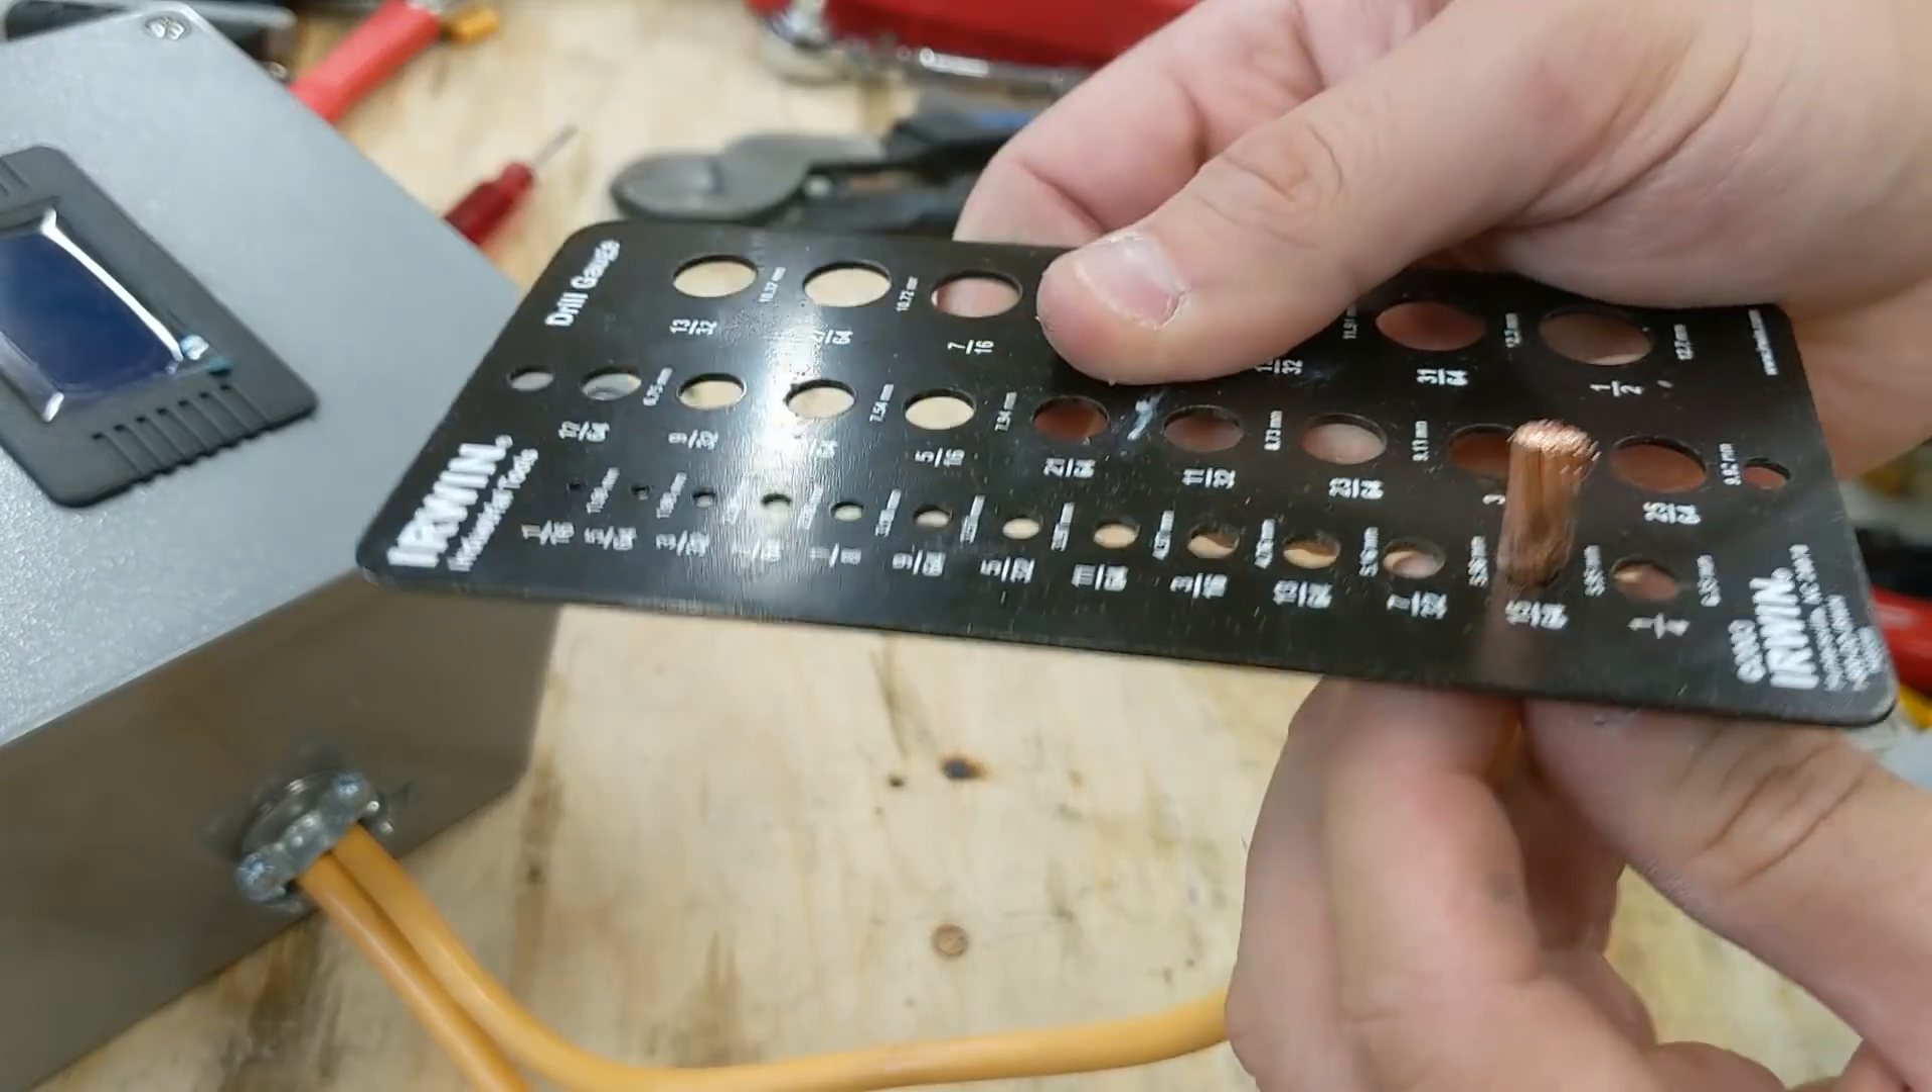So the box looks good but we still need to attach some ring terminals to these ends.